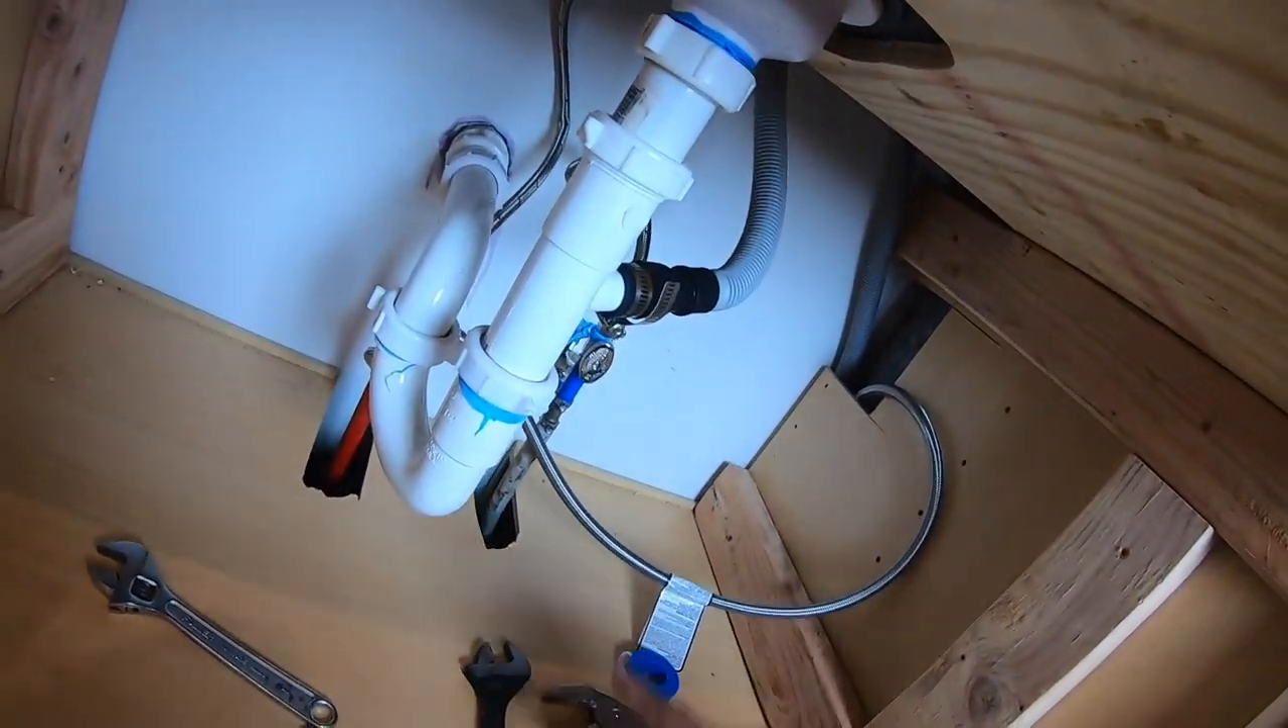Drain is connected. I've got my loop up top and down.